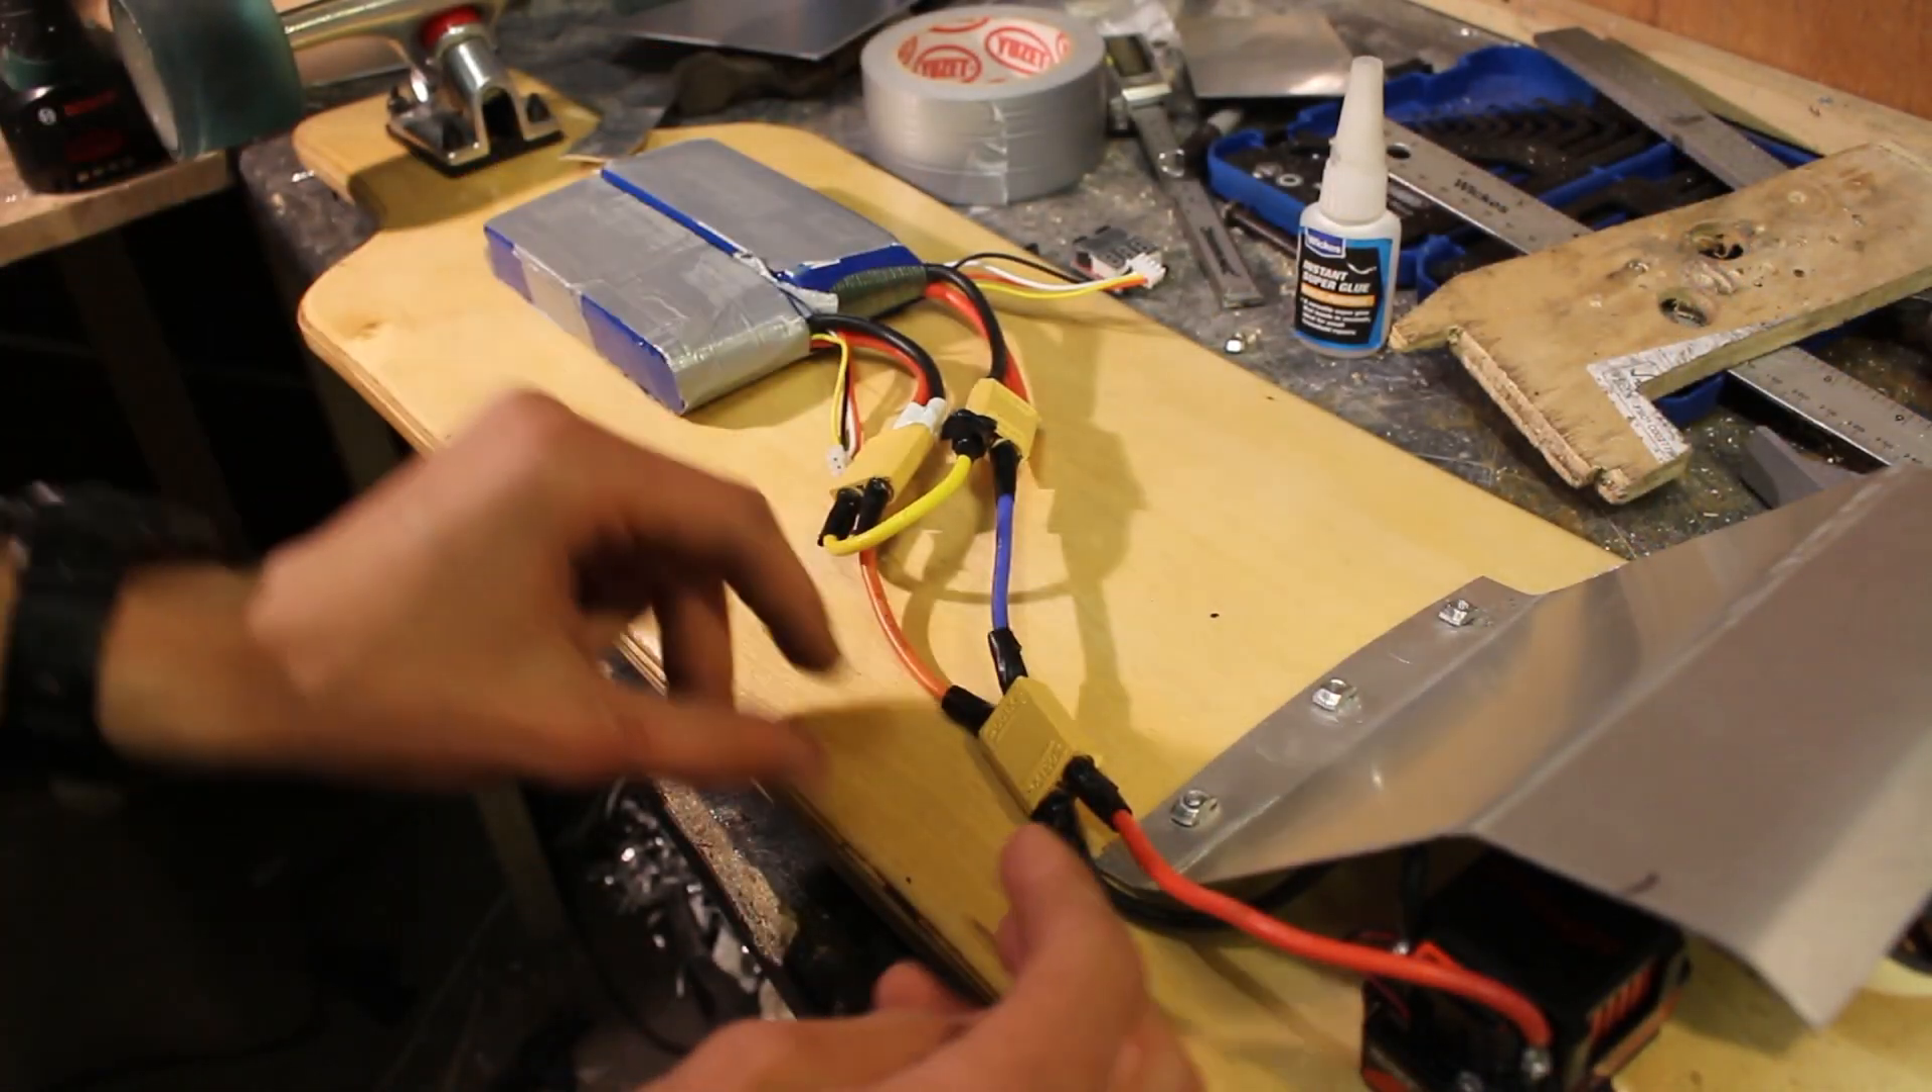This is what it looks like when I've got the batteries placed on the deck.